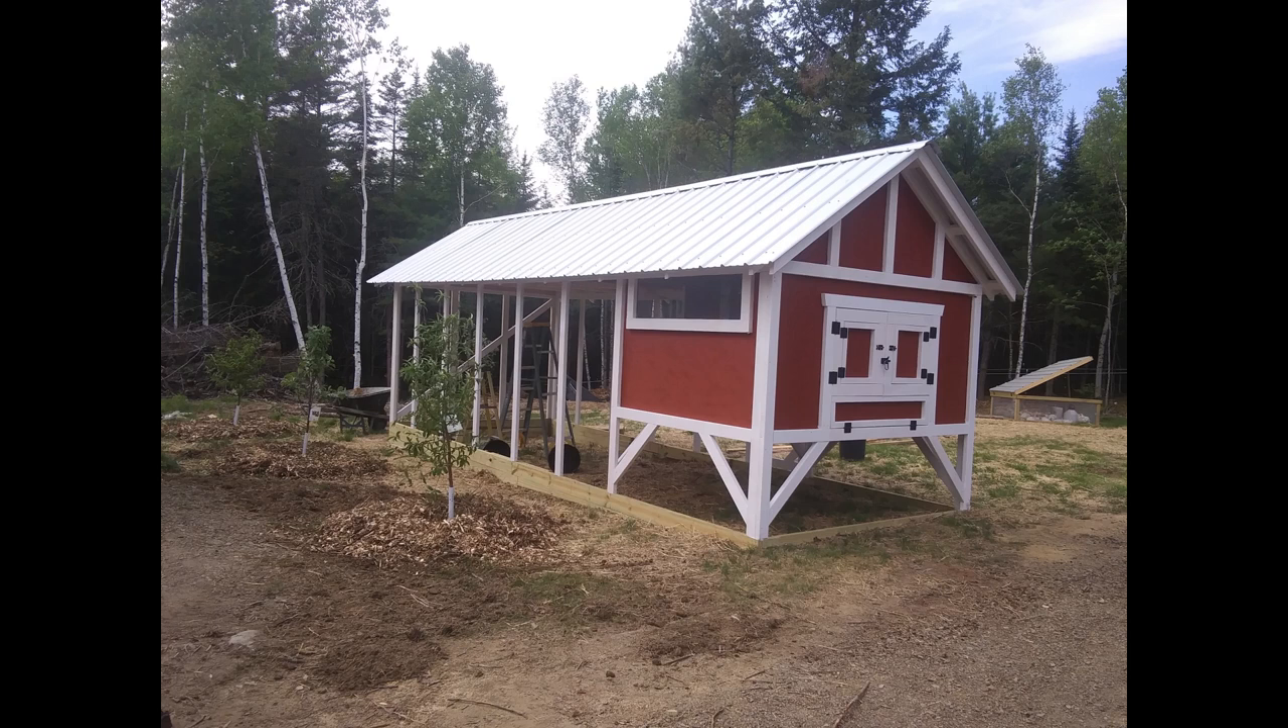You'll notice that we've put some 45 braces on the legs, the four legs of the coop just to stabilize everything again.